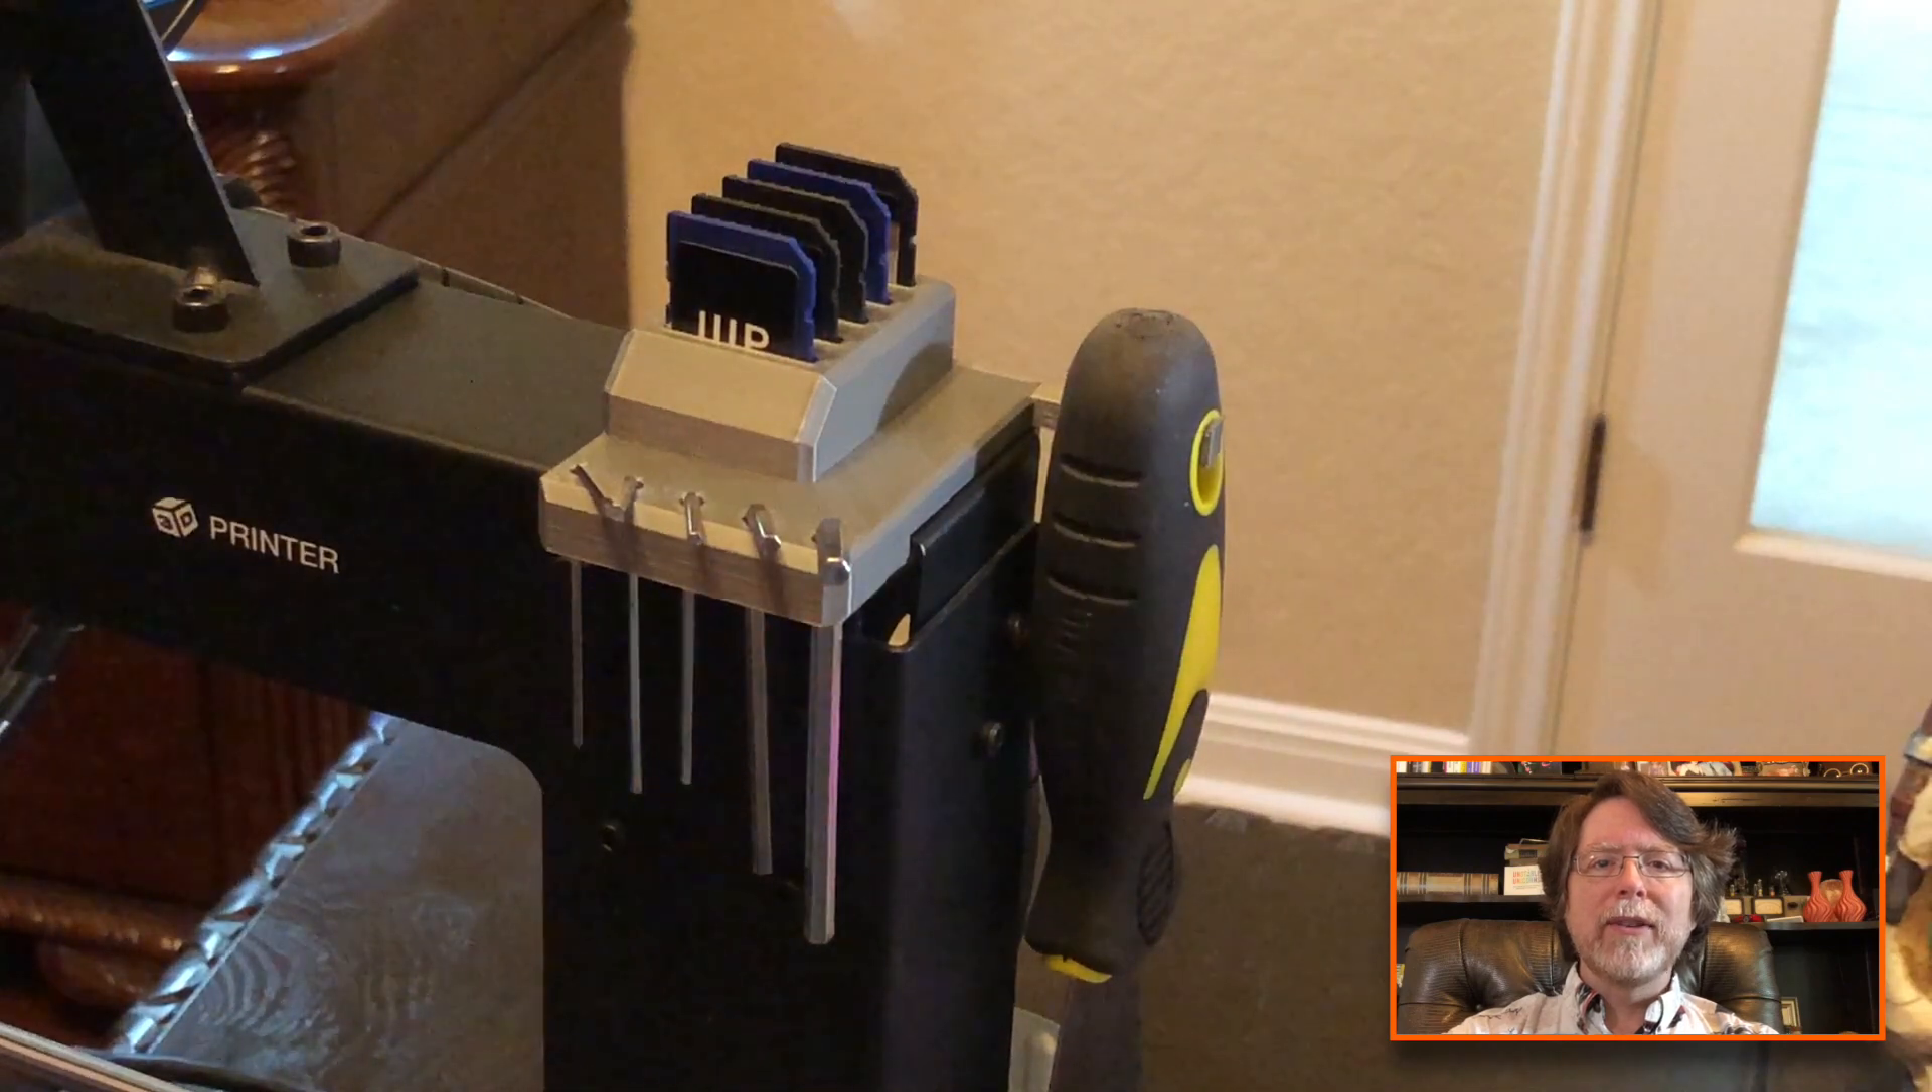Everything's in place. Well, there we go. A convenient place for all the little Allen wrenches and the scraper that came with the printer.